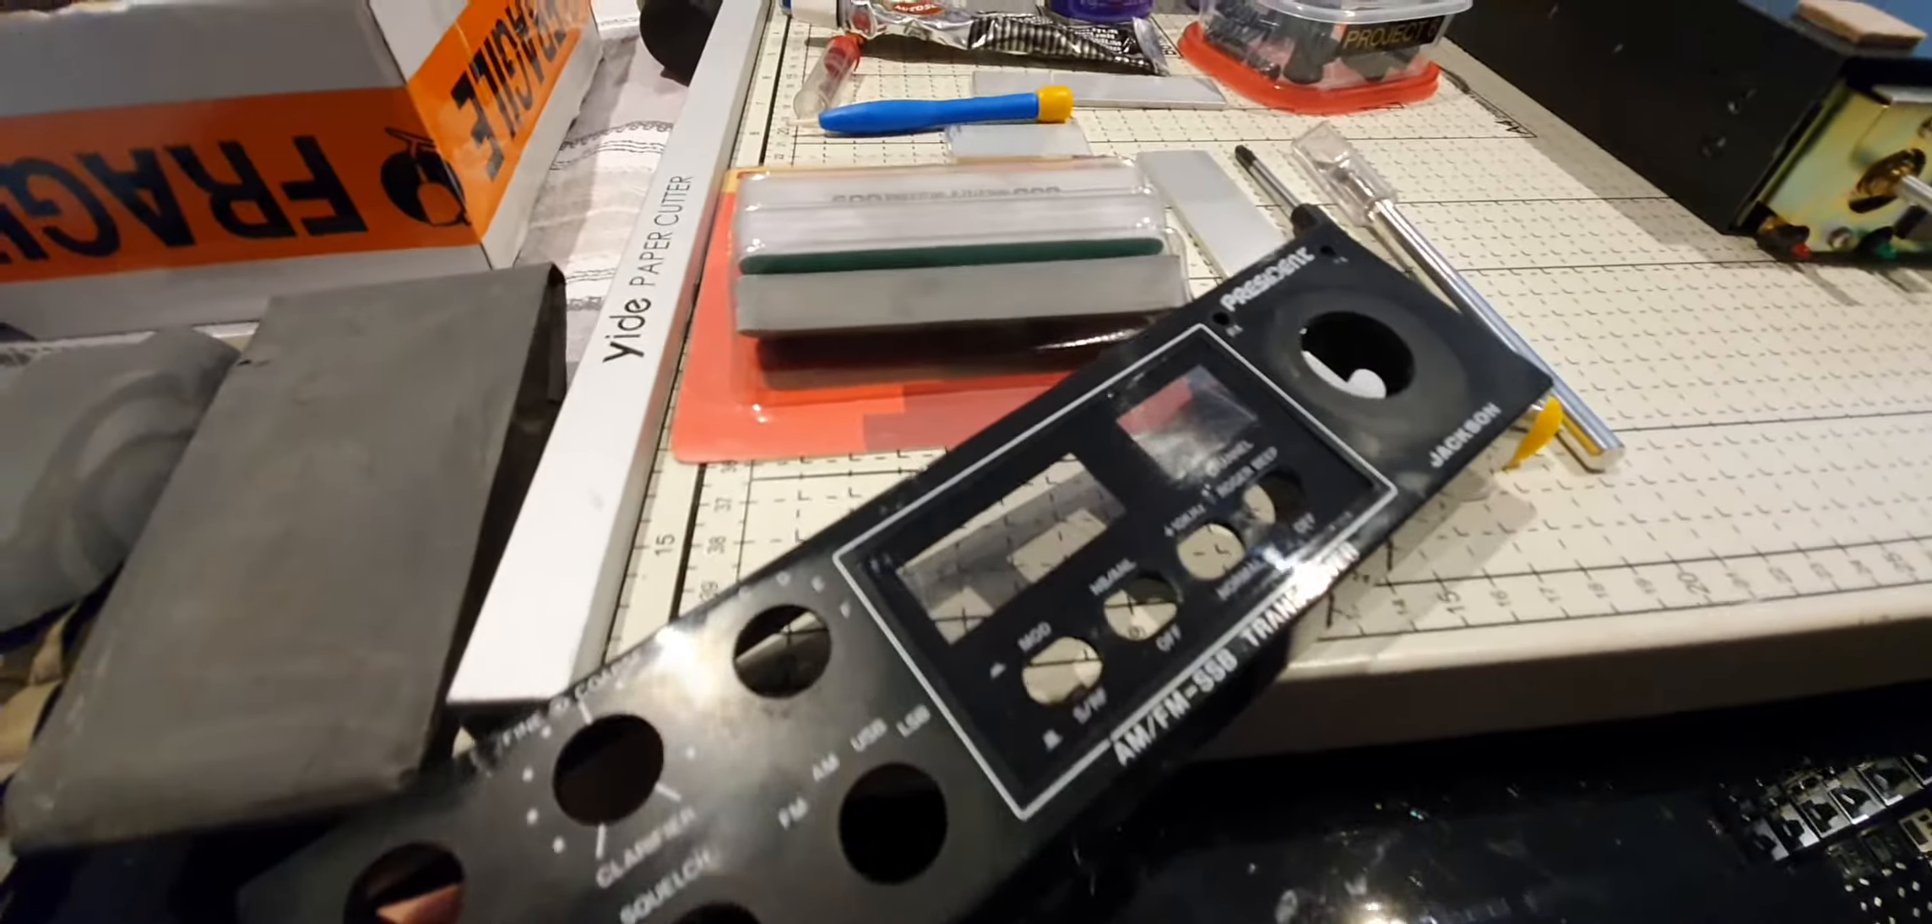All right so we have the face off.